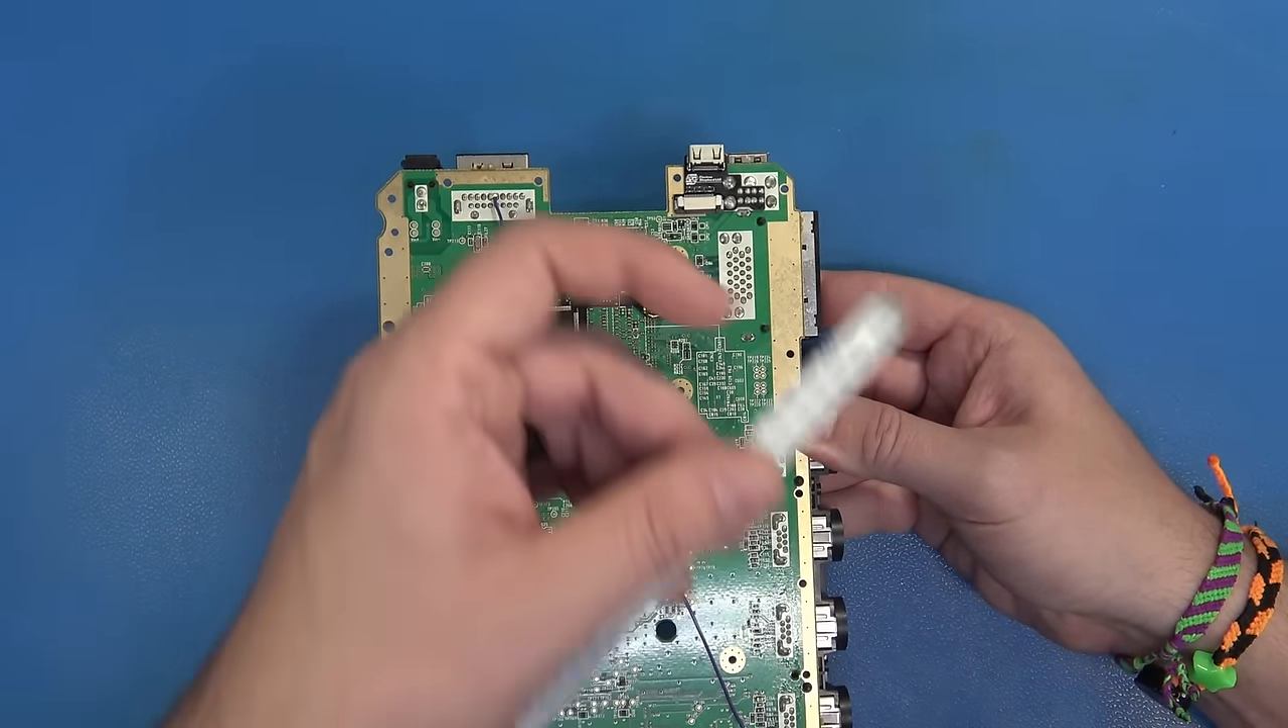Now, the only thing that's left in terms of this mod is to install this FFC cable.